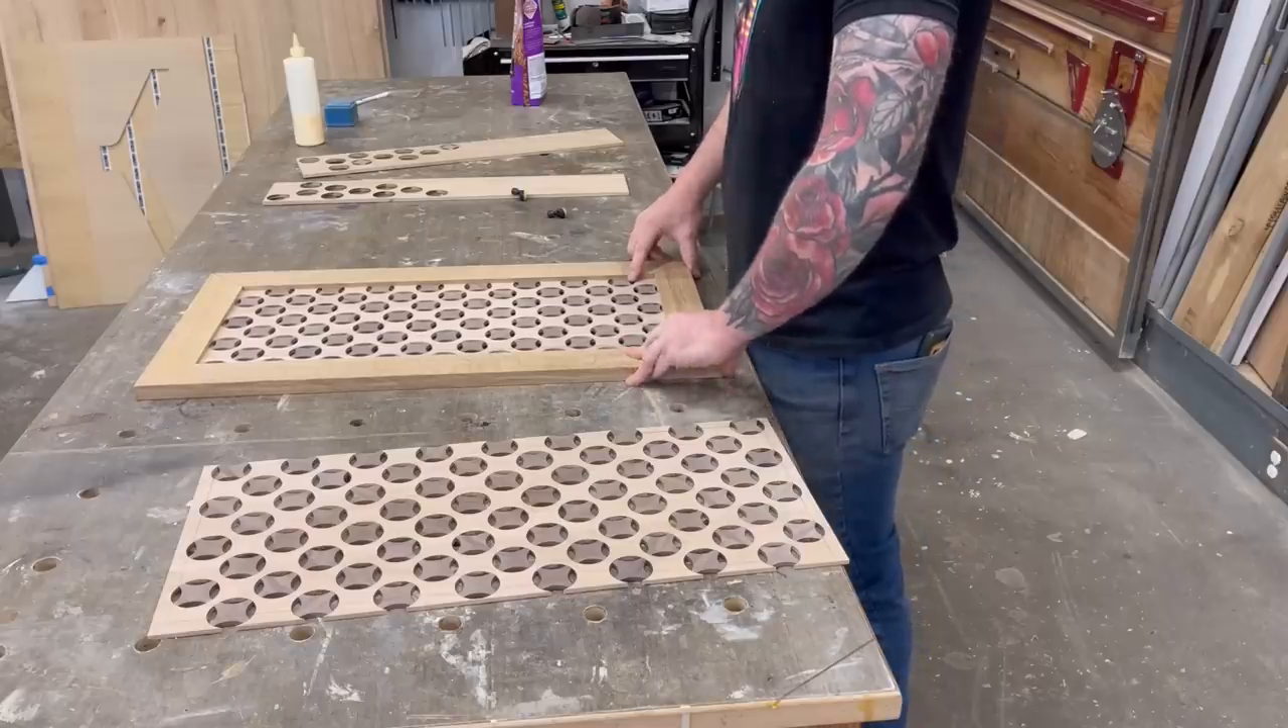So I test fit my panel inside my frame pieces and it fit.